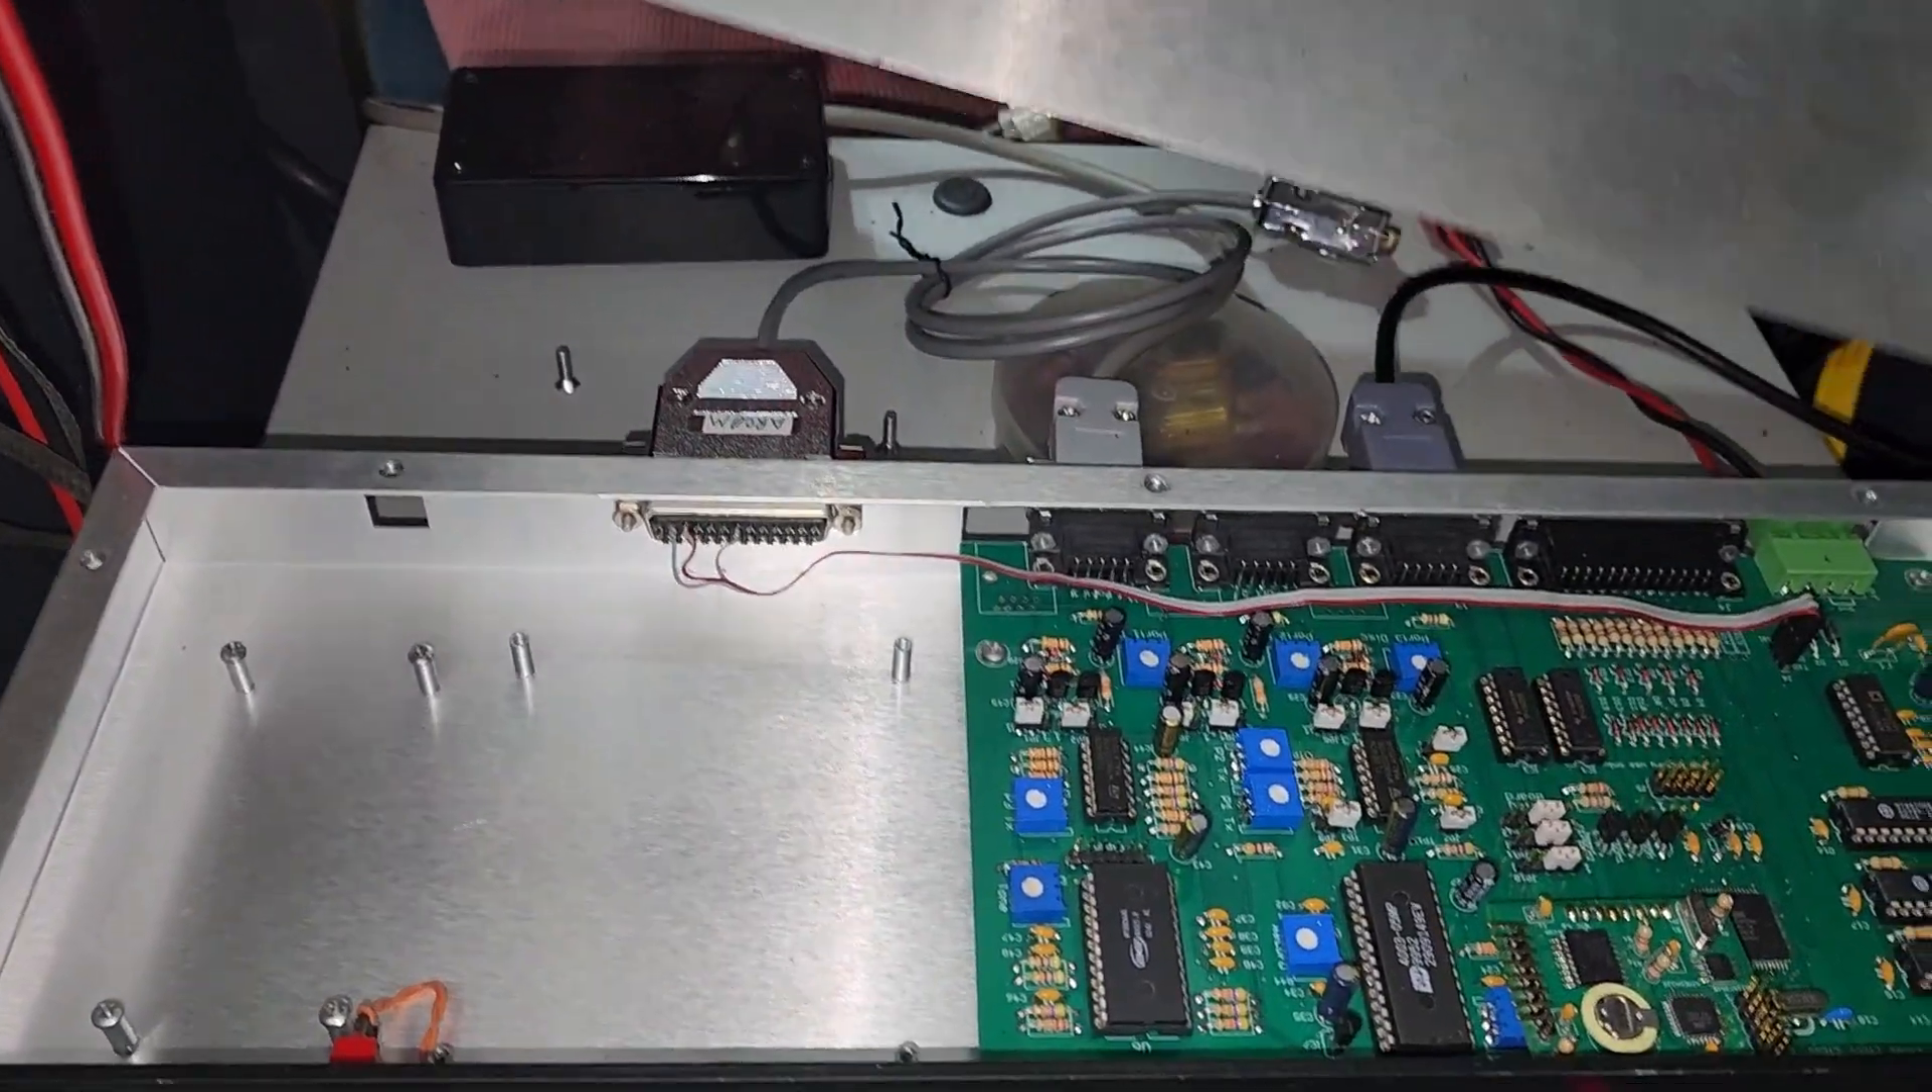There, we've got the lid off, and now you can see inside this, our ARCOM cabinet, is just the one main PCB board.